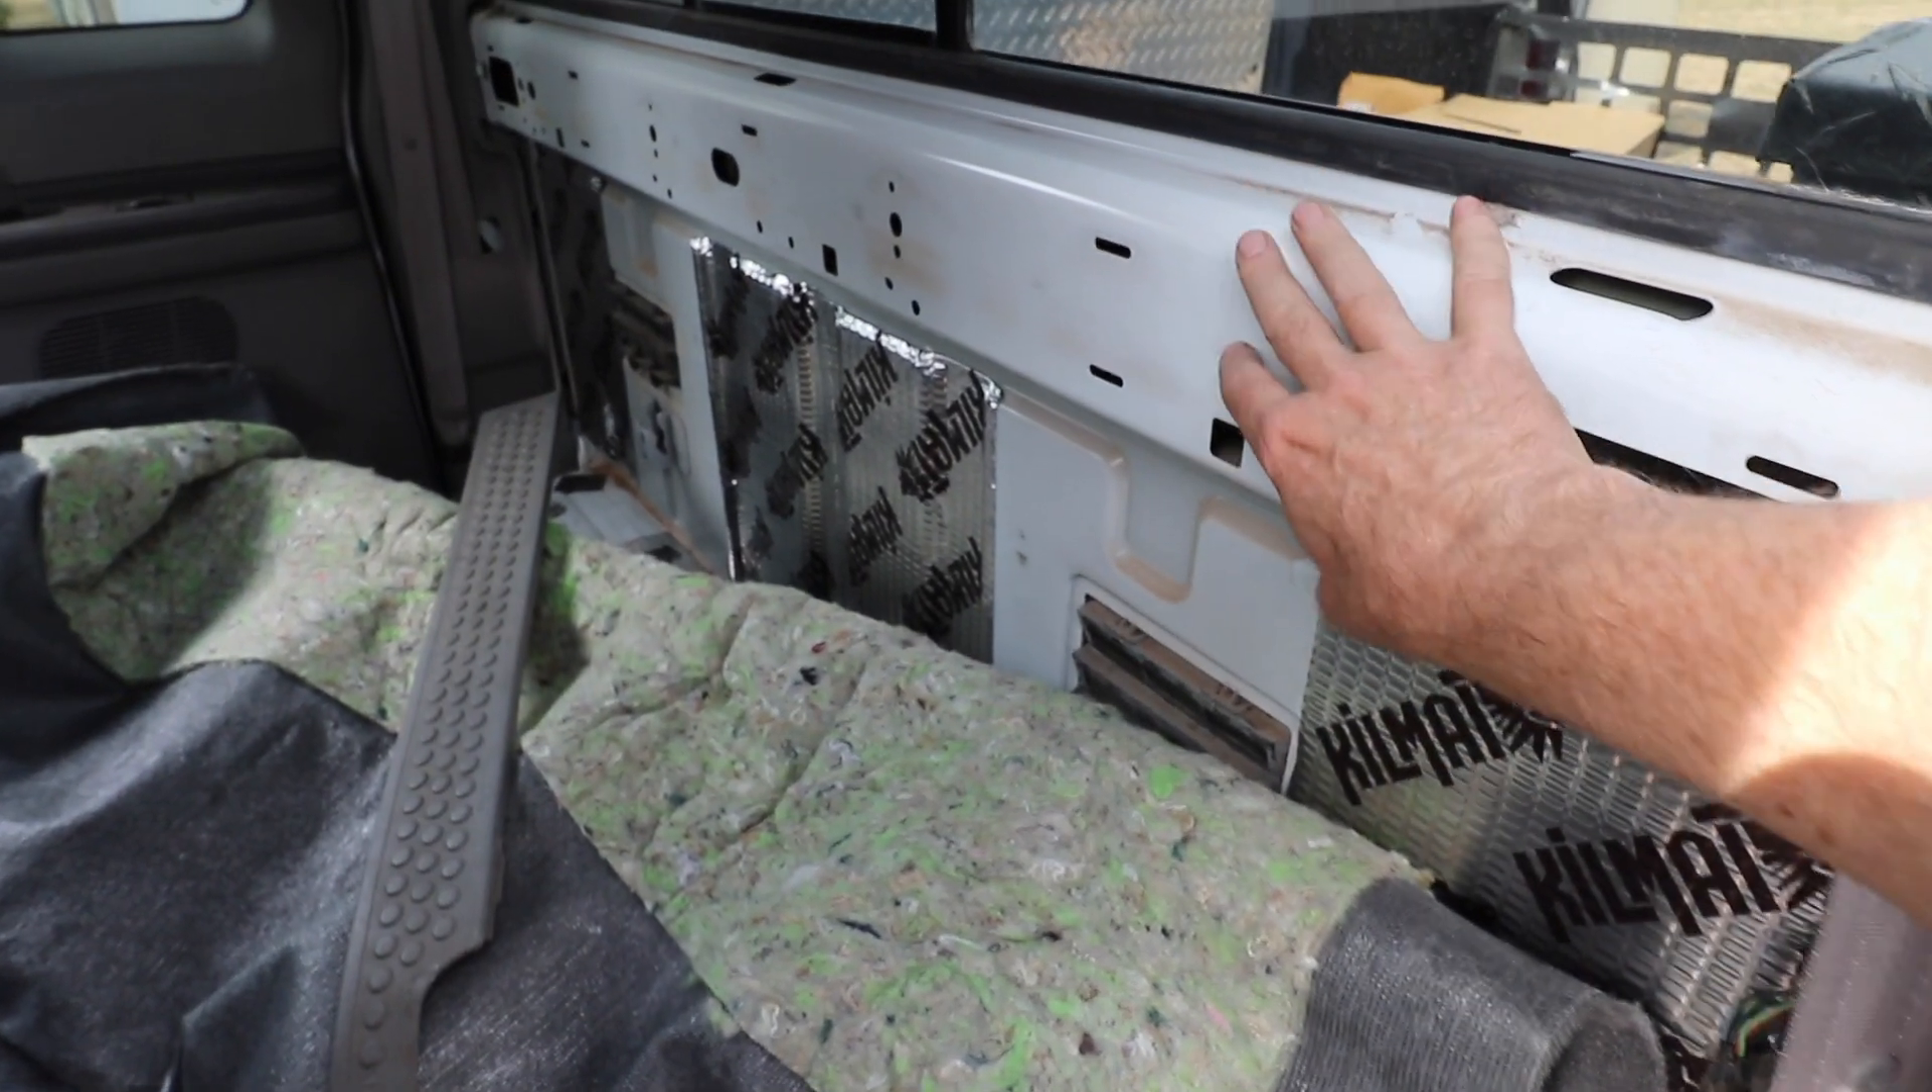So my question is it looks like I should have a piece of plastic trim covering this piece here at the top.